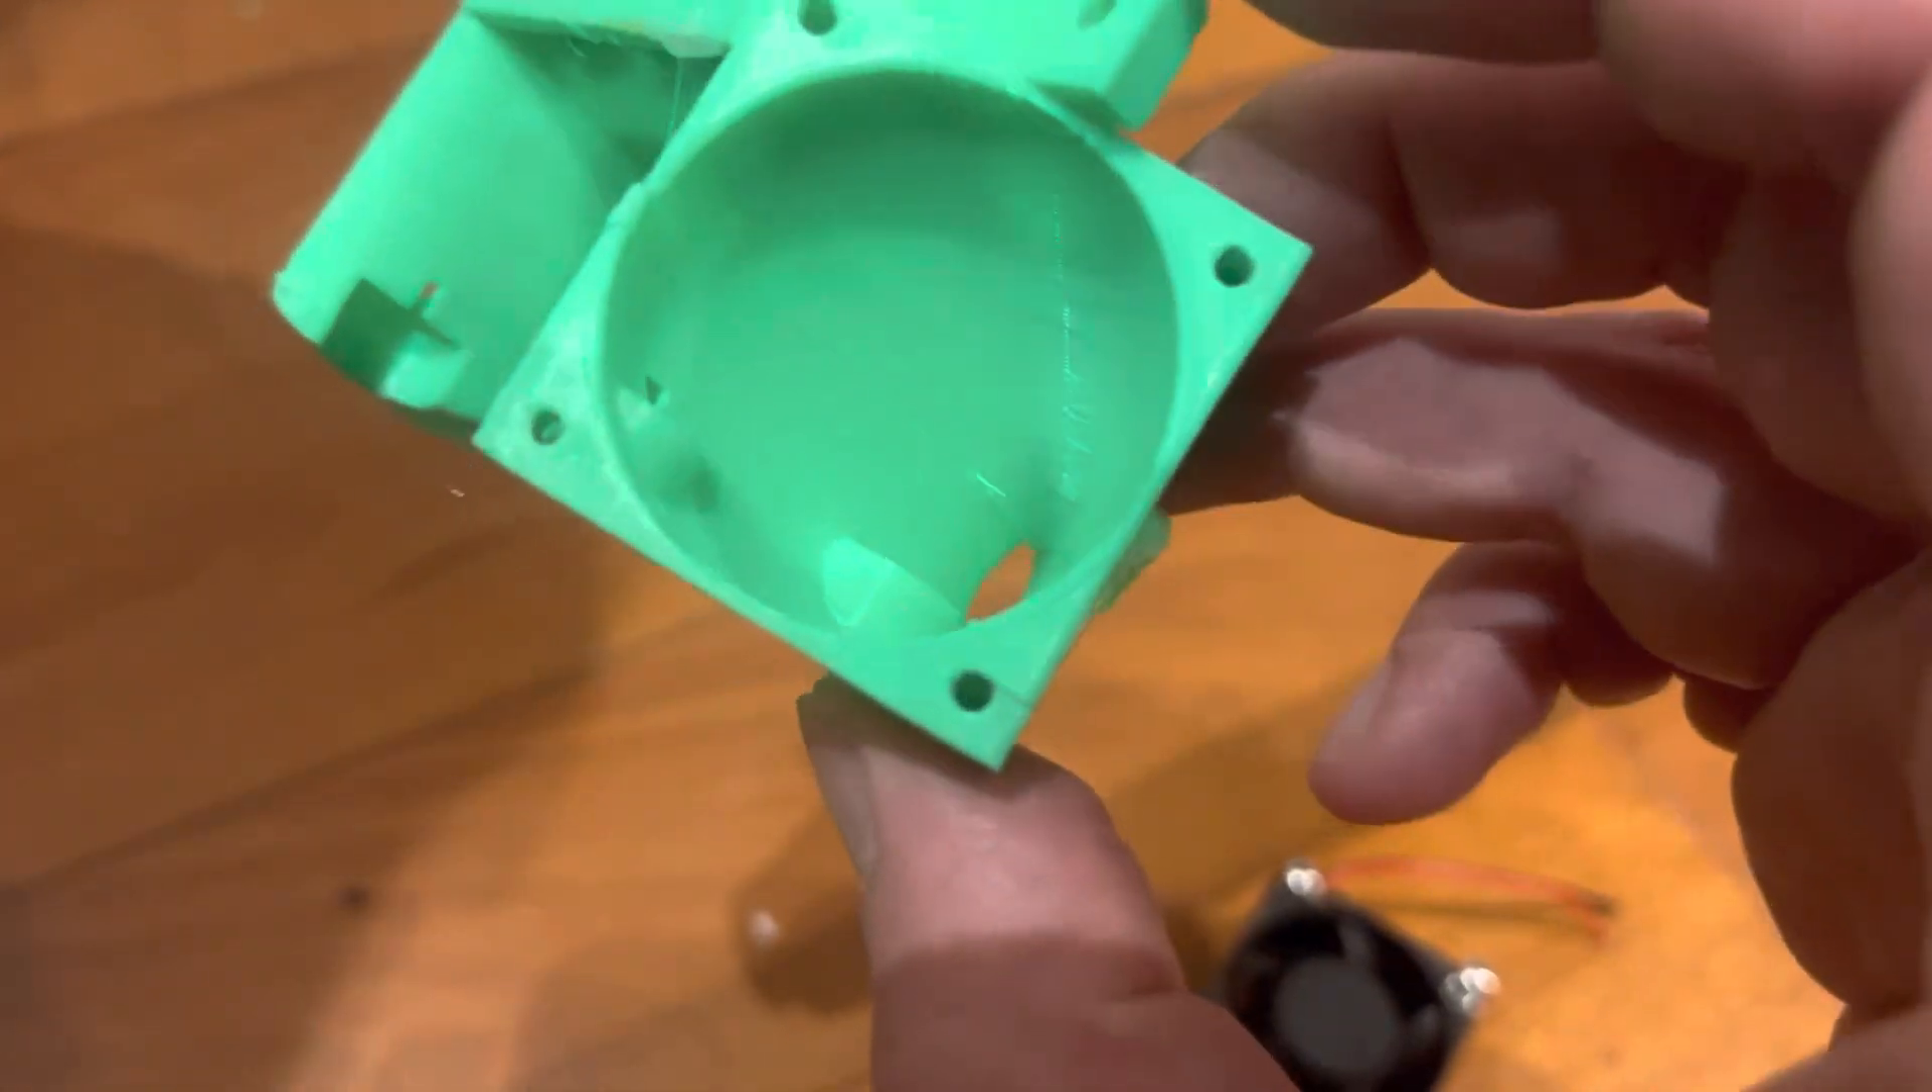We've got the fan off and it looks pretty good inside and out so I think it's going to hold up for as much as we need to do the testing so let's get to it.